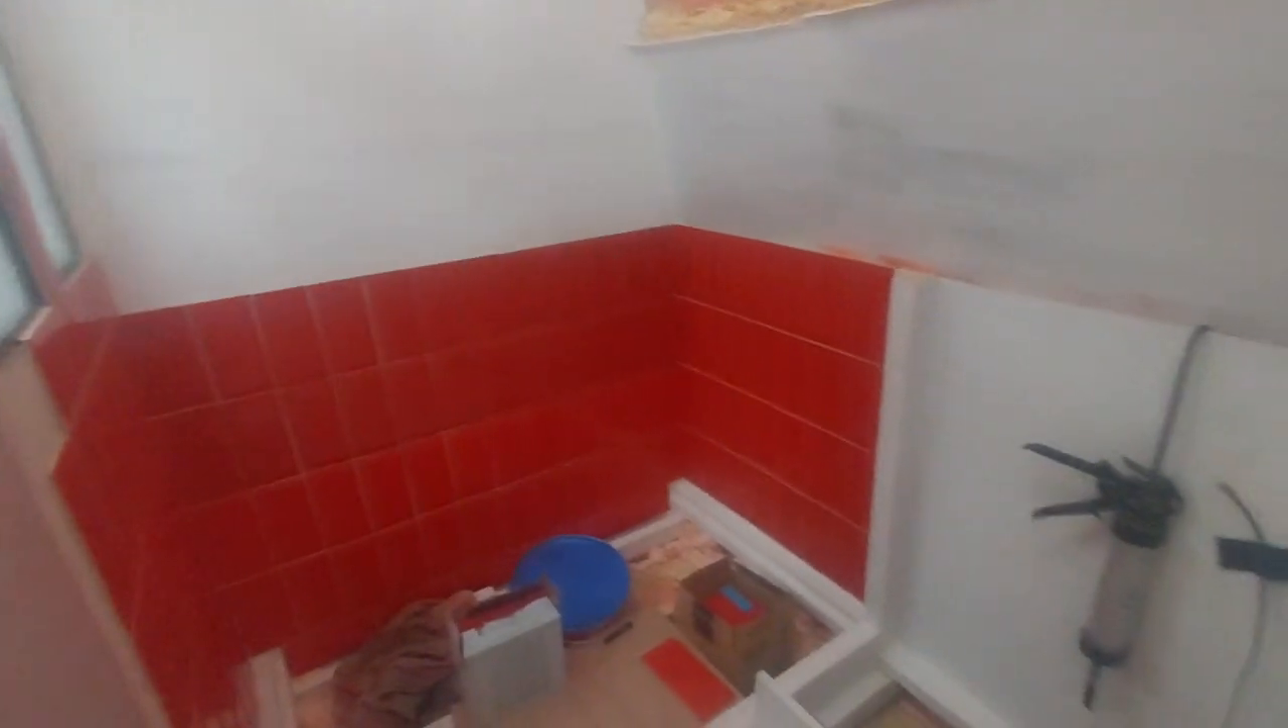As it is raining outside again today, even though it's August, I'm inside again and you saw me tile that wall, which is looking really good.